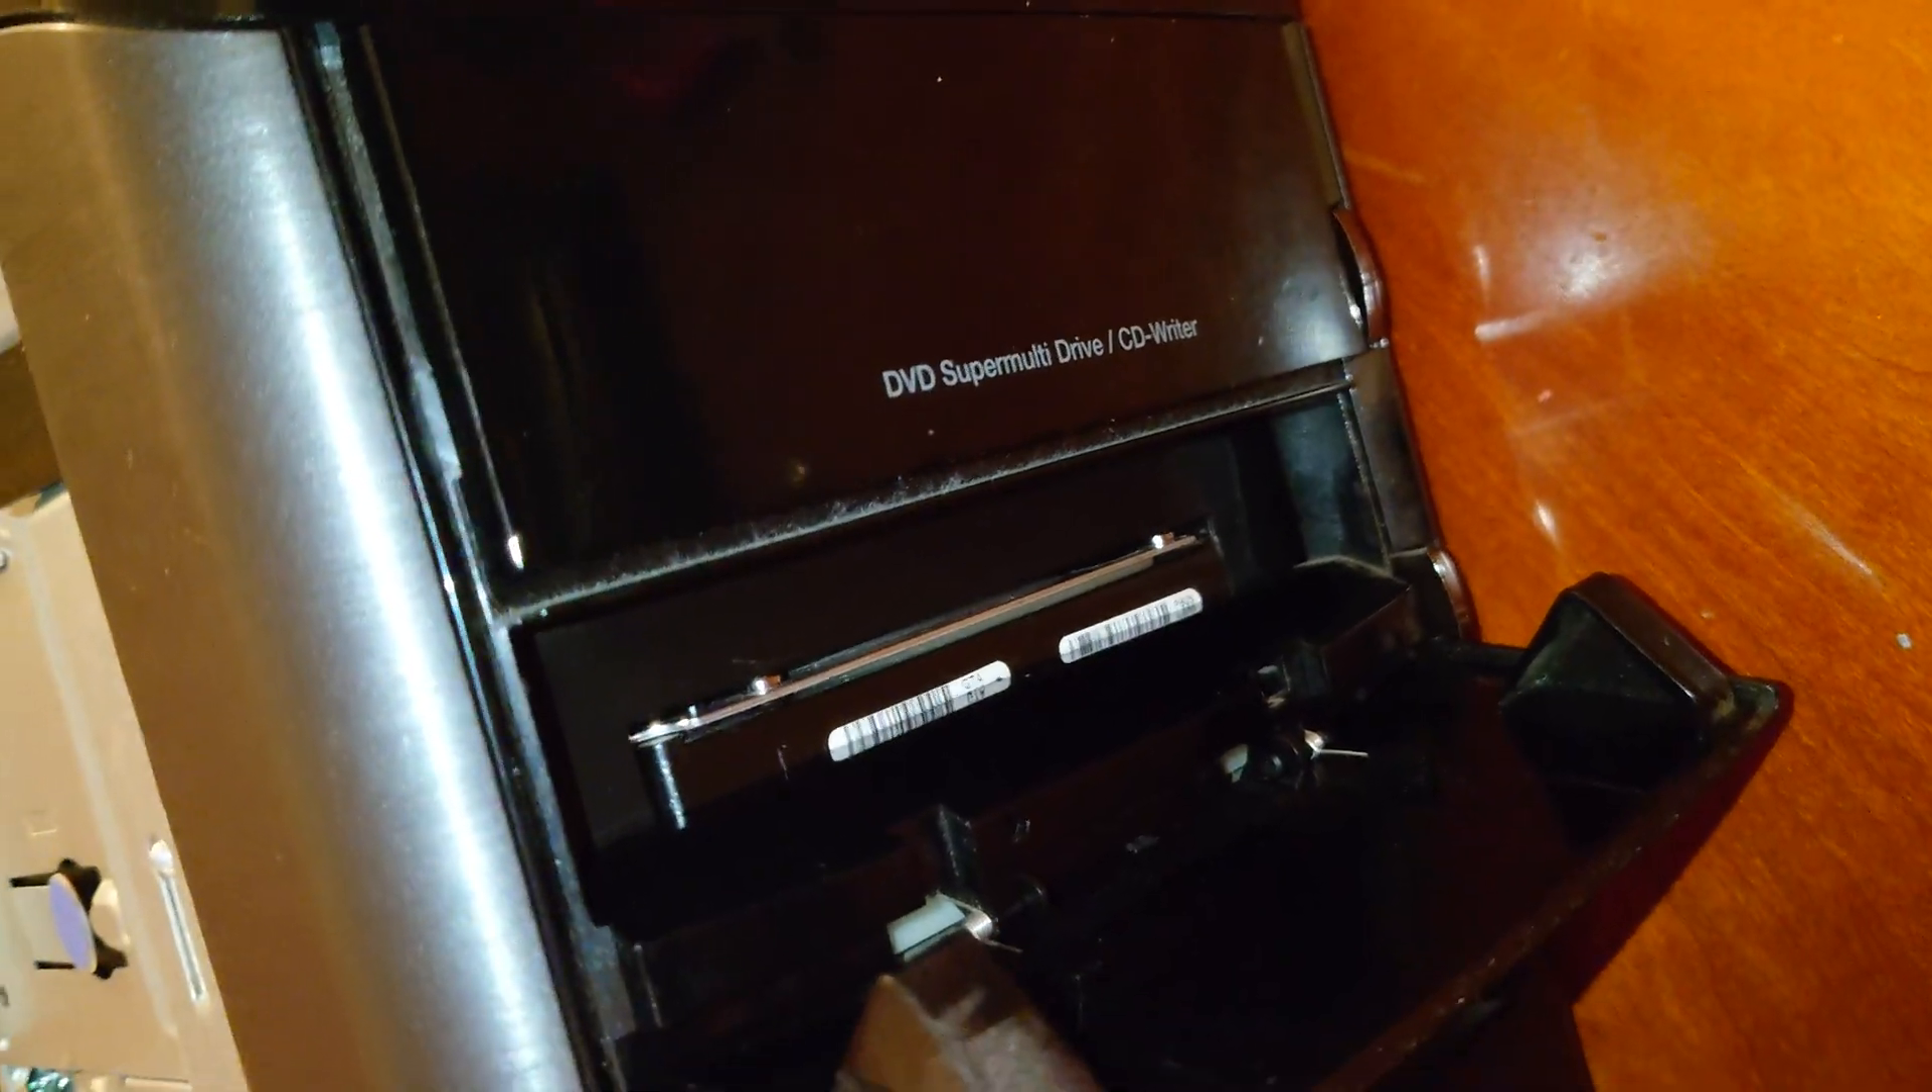As you can see, I have the drive hidden under there in the expansion bay.